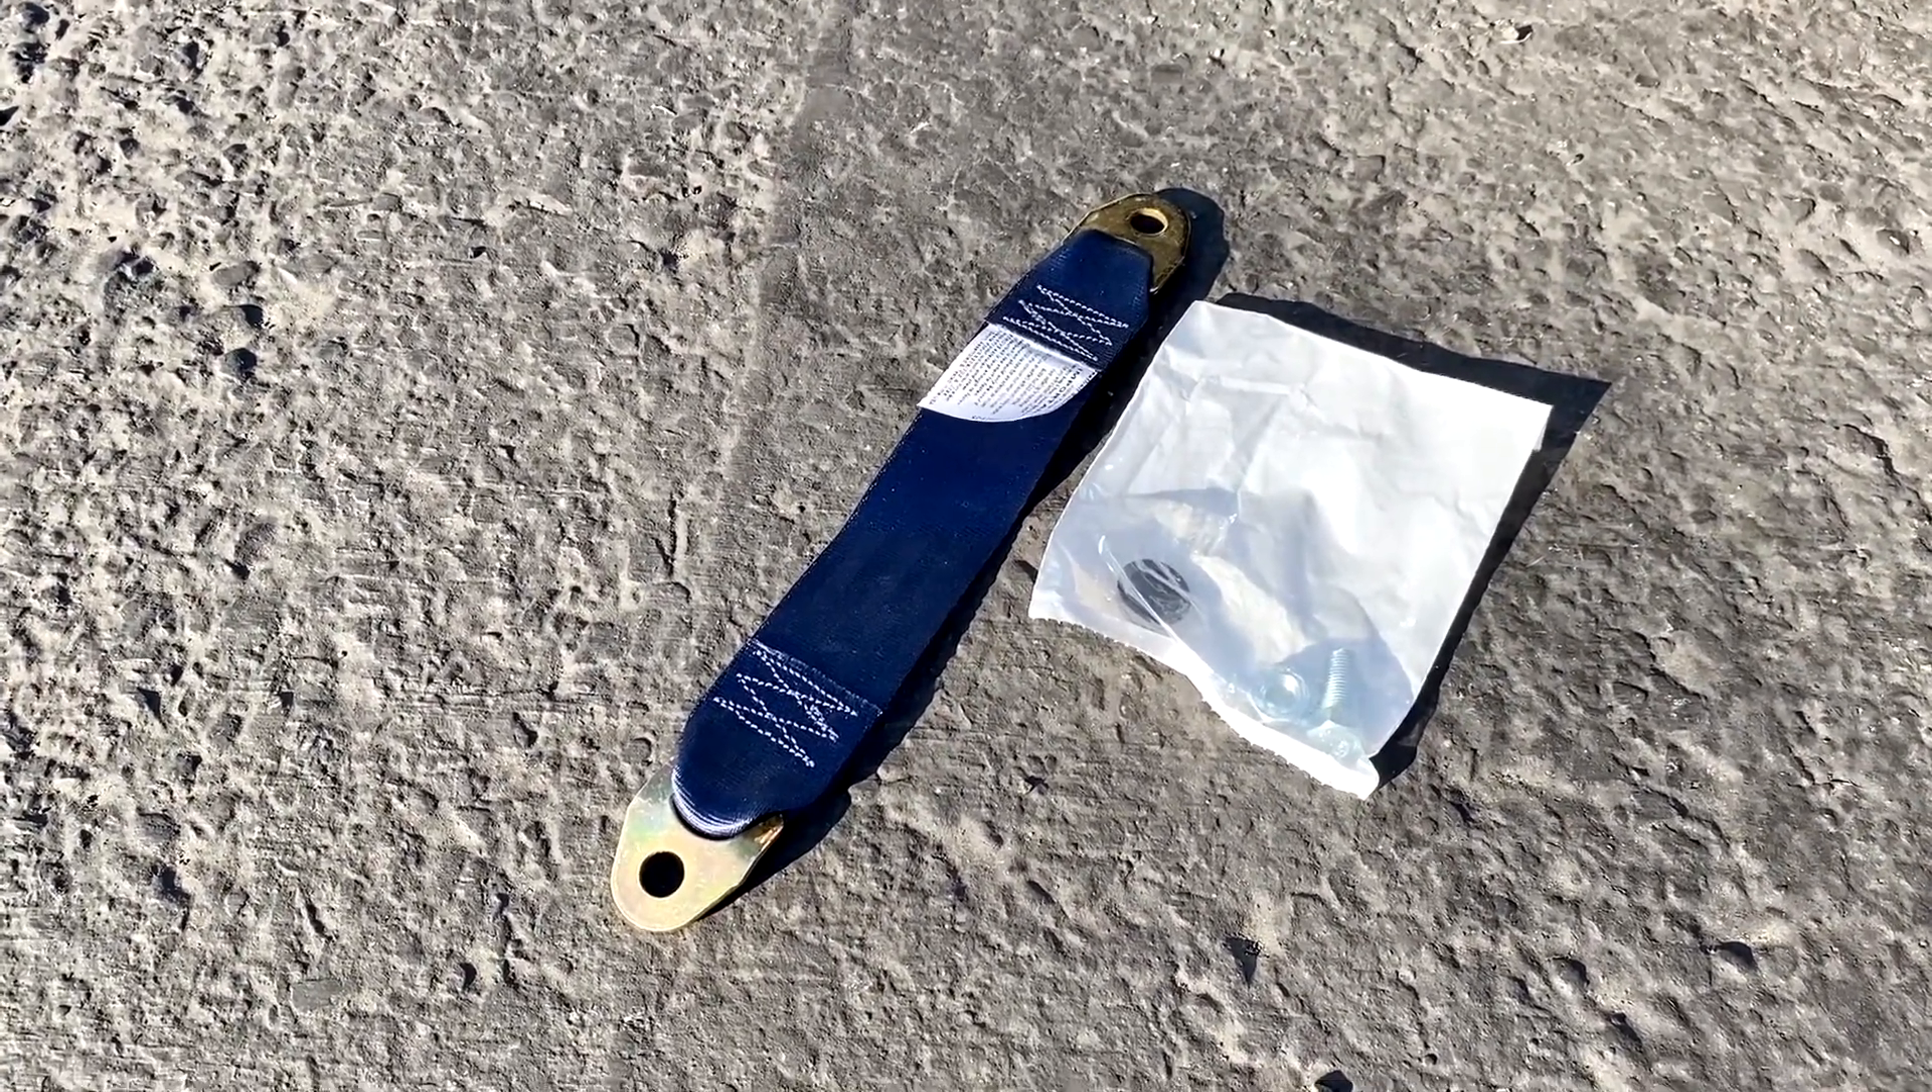And these here are the seat belt extenders that I still need to put in or have installed.